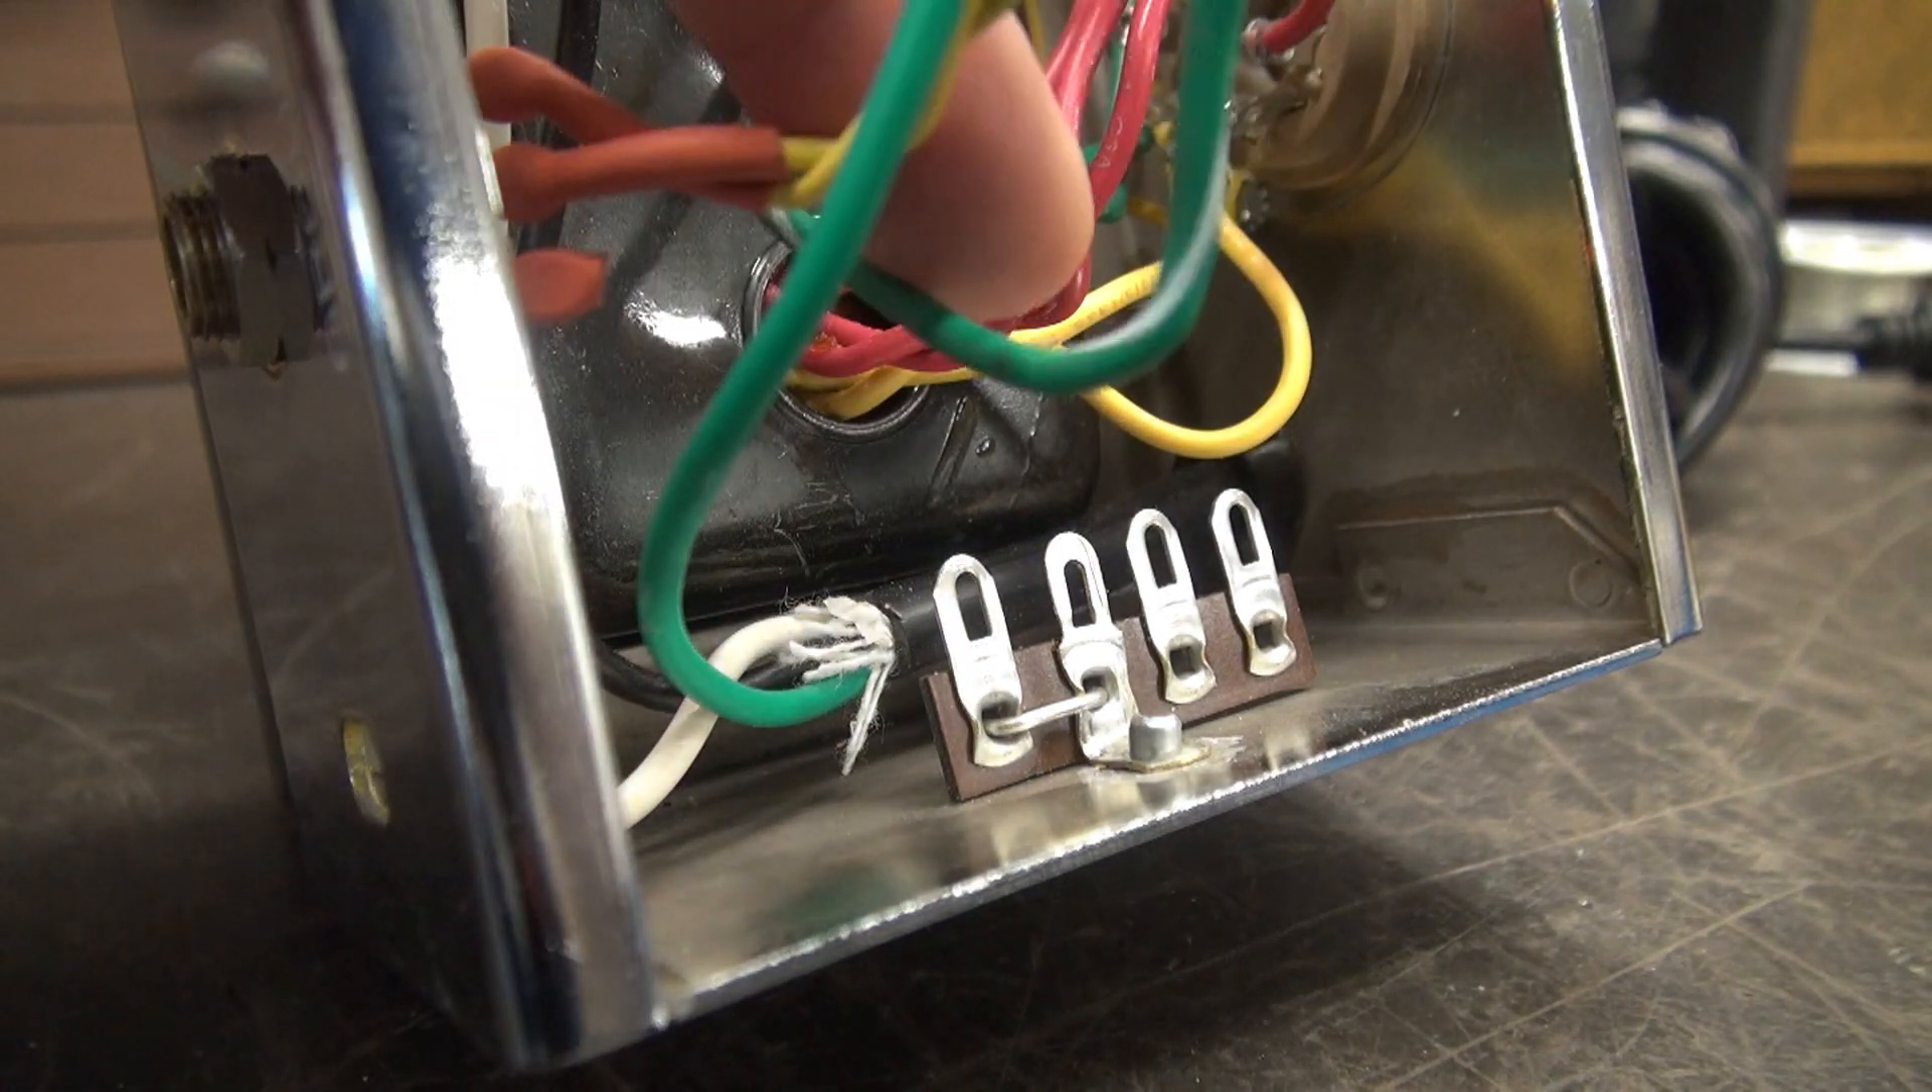I've landed a terminal board. You see the strap between these first two lugs.